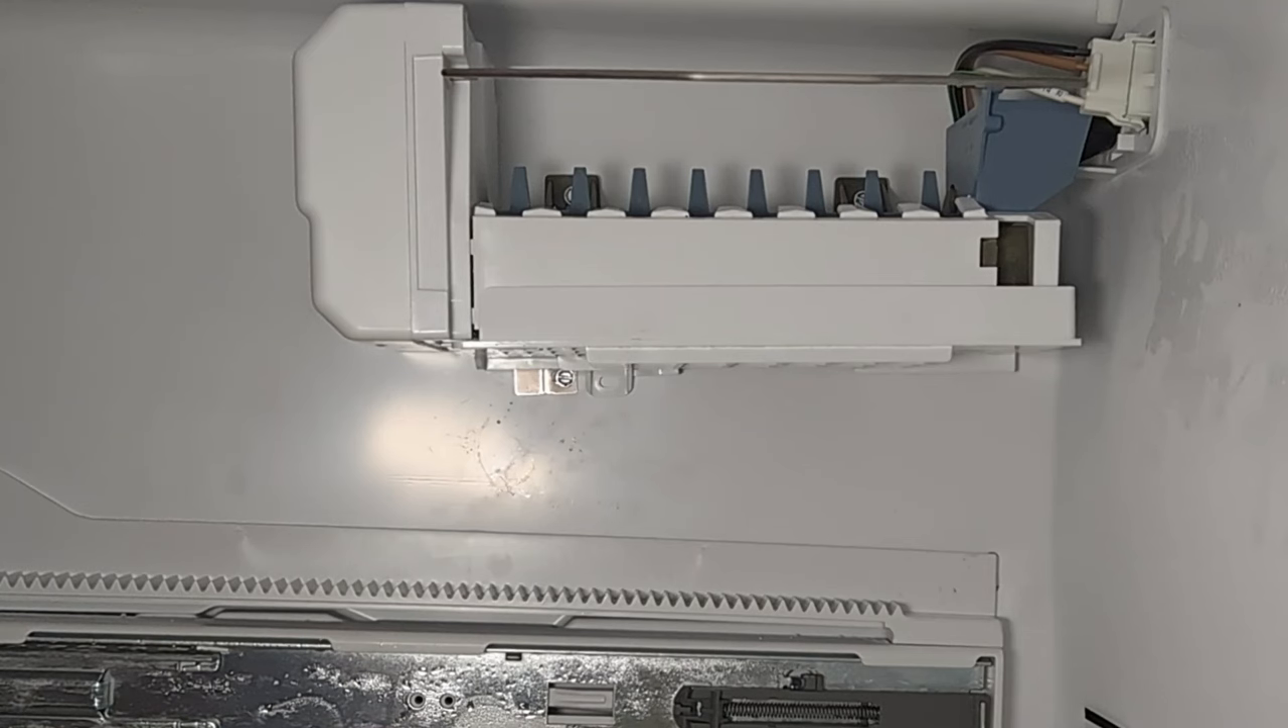All right we've got the ice maker installed.